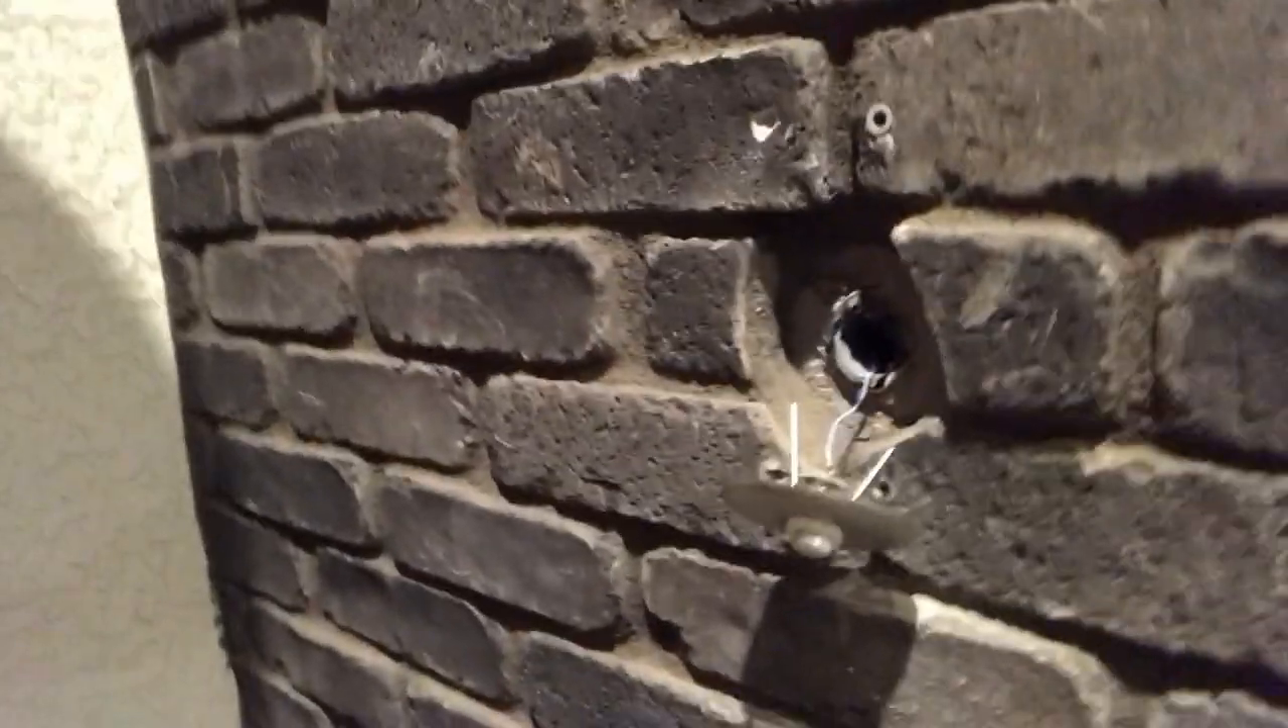Okay, so now I have the doorbell removed From the wall.